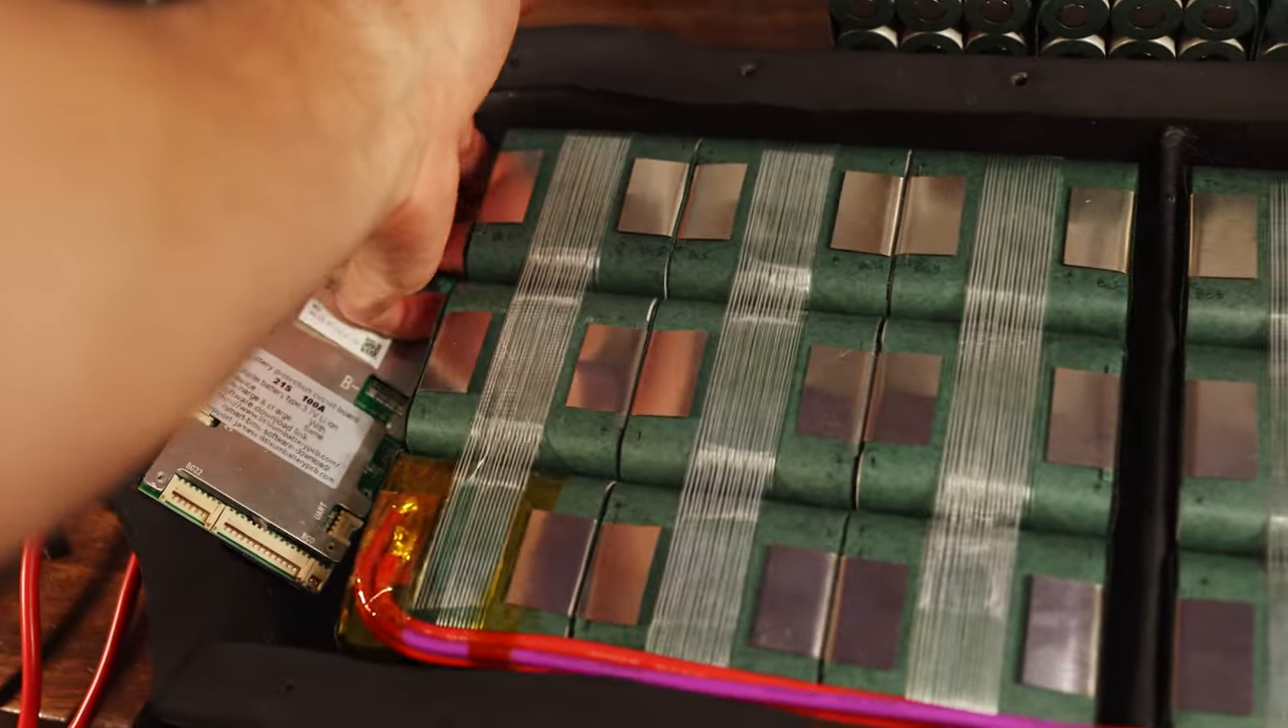All right, so we've got all of the packs taped up and all the tabs bent down.